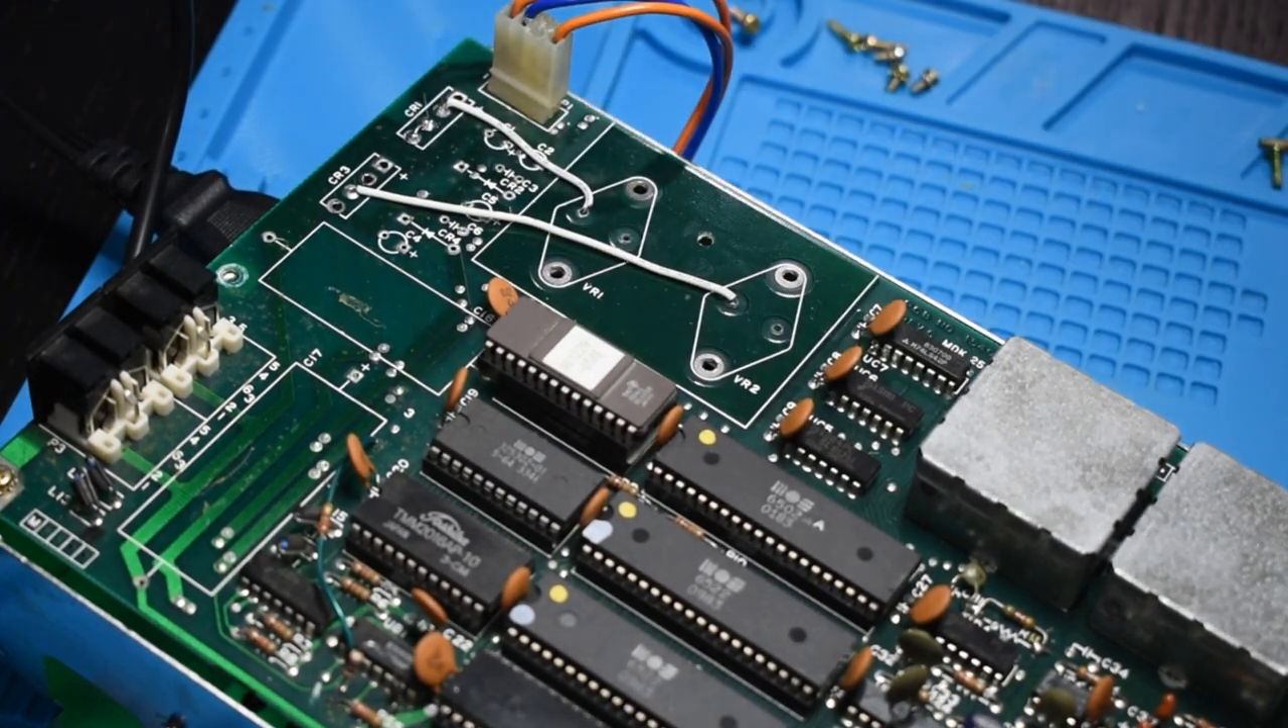So here we have all the components removed and jumpers coming from the appropriate places from the power connector.